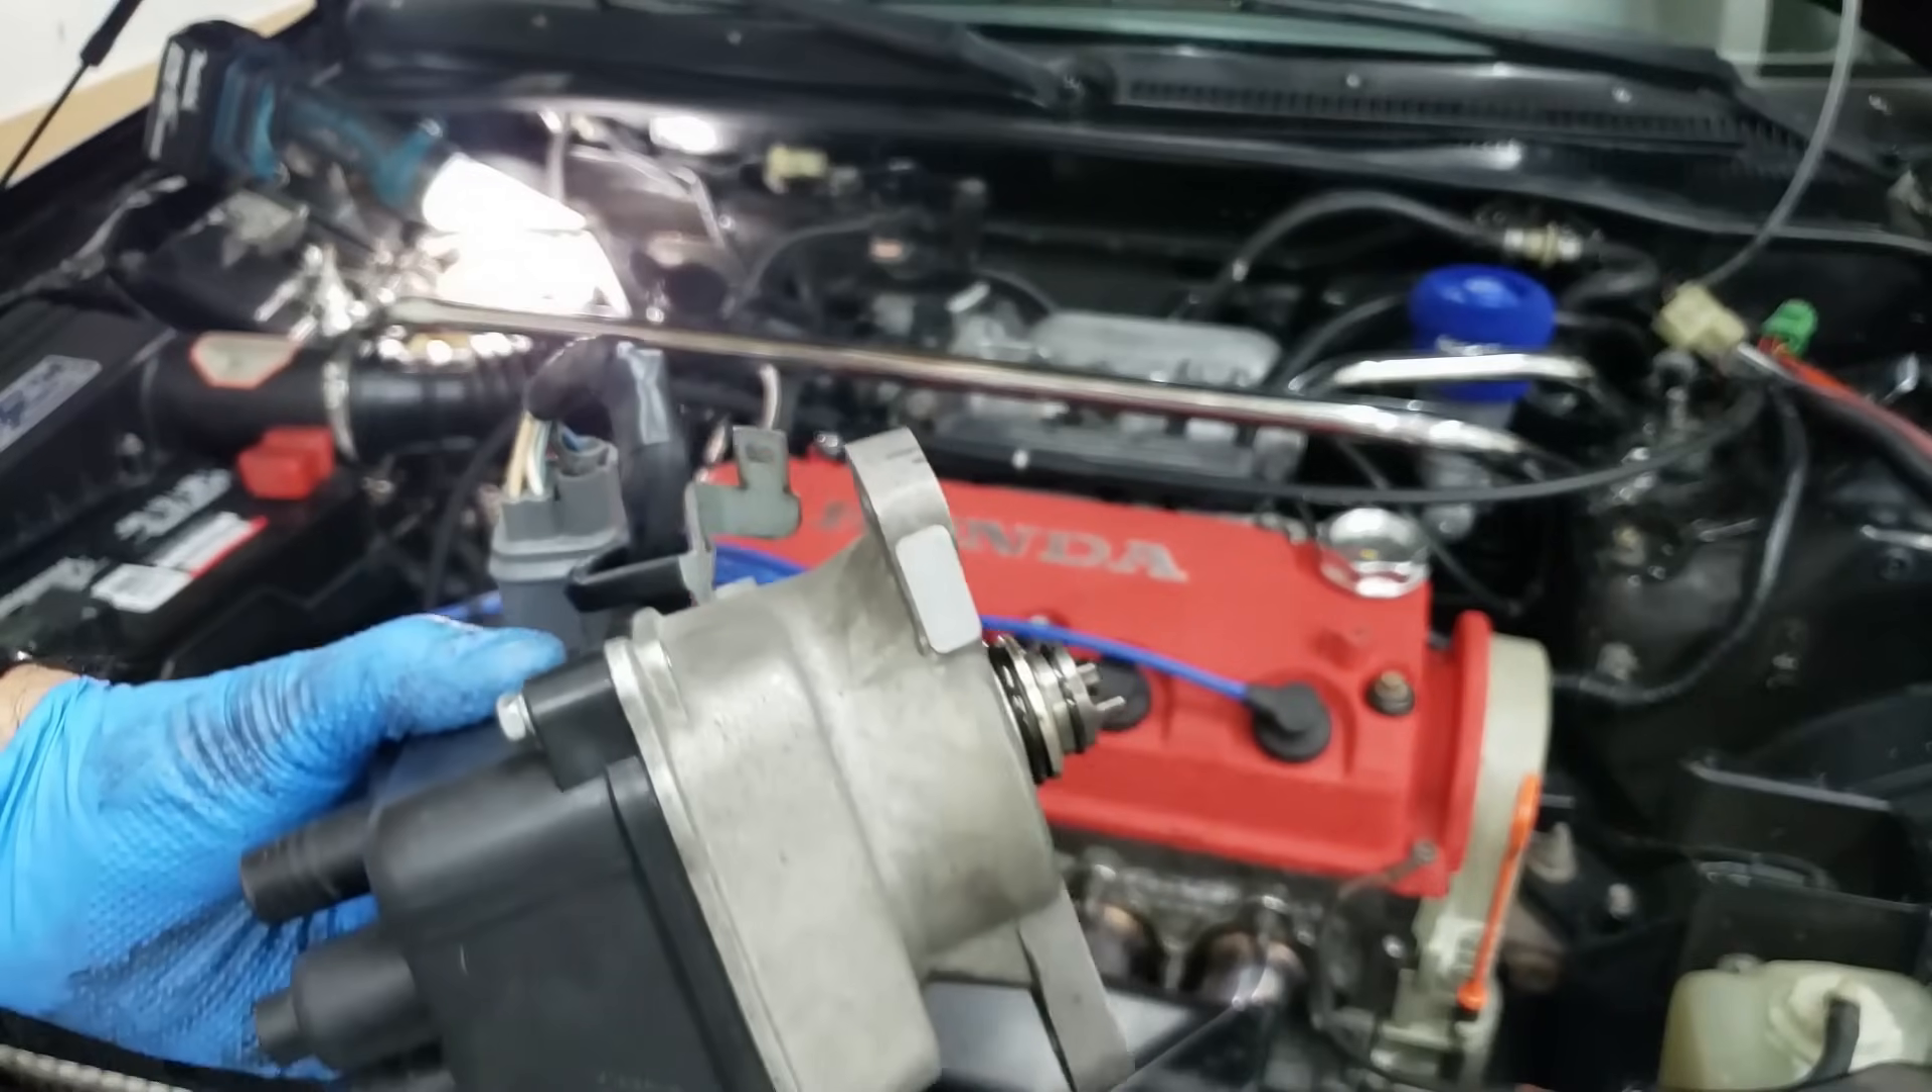There you go distributor is out.